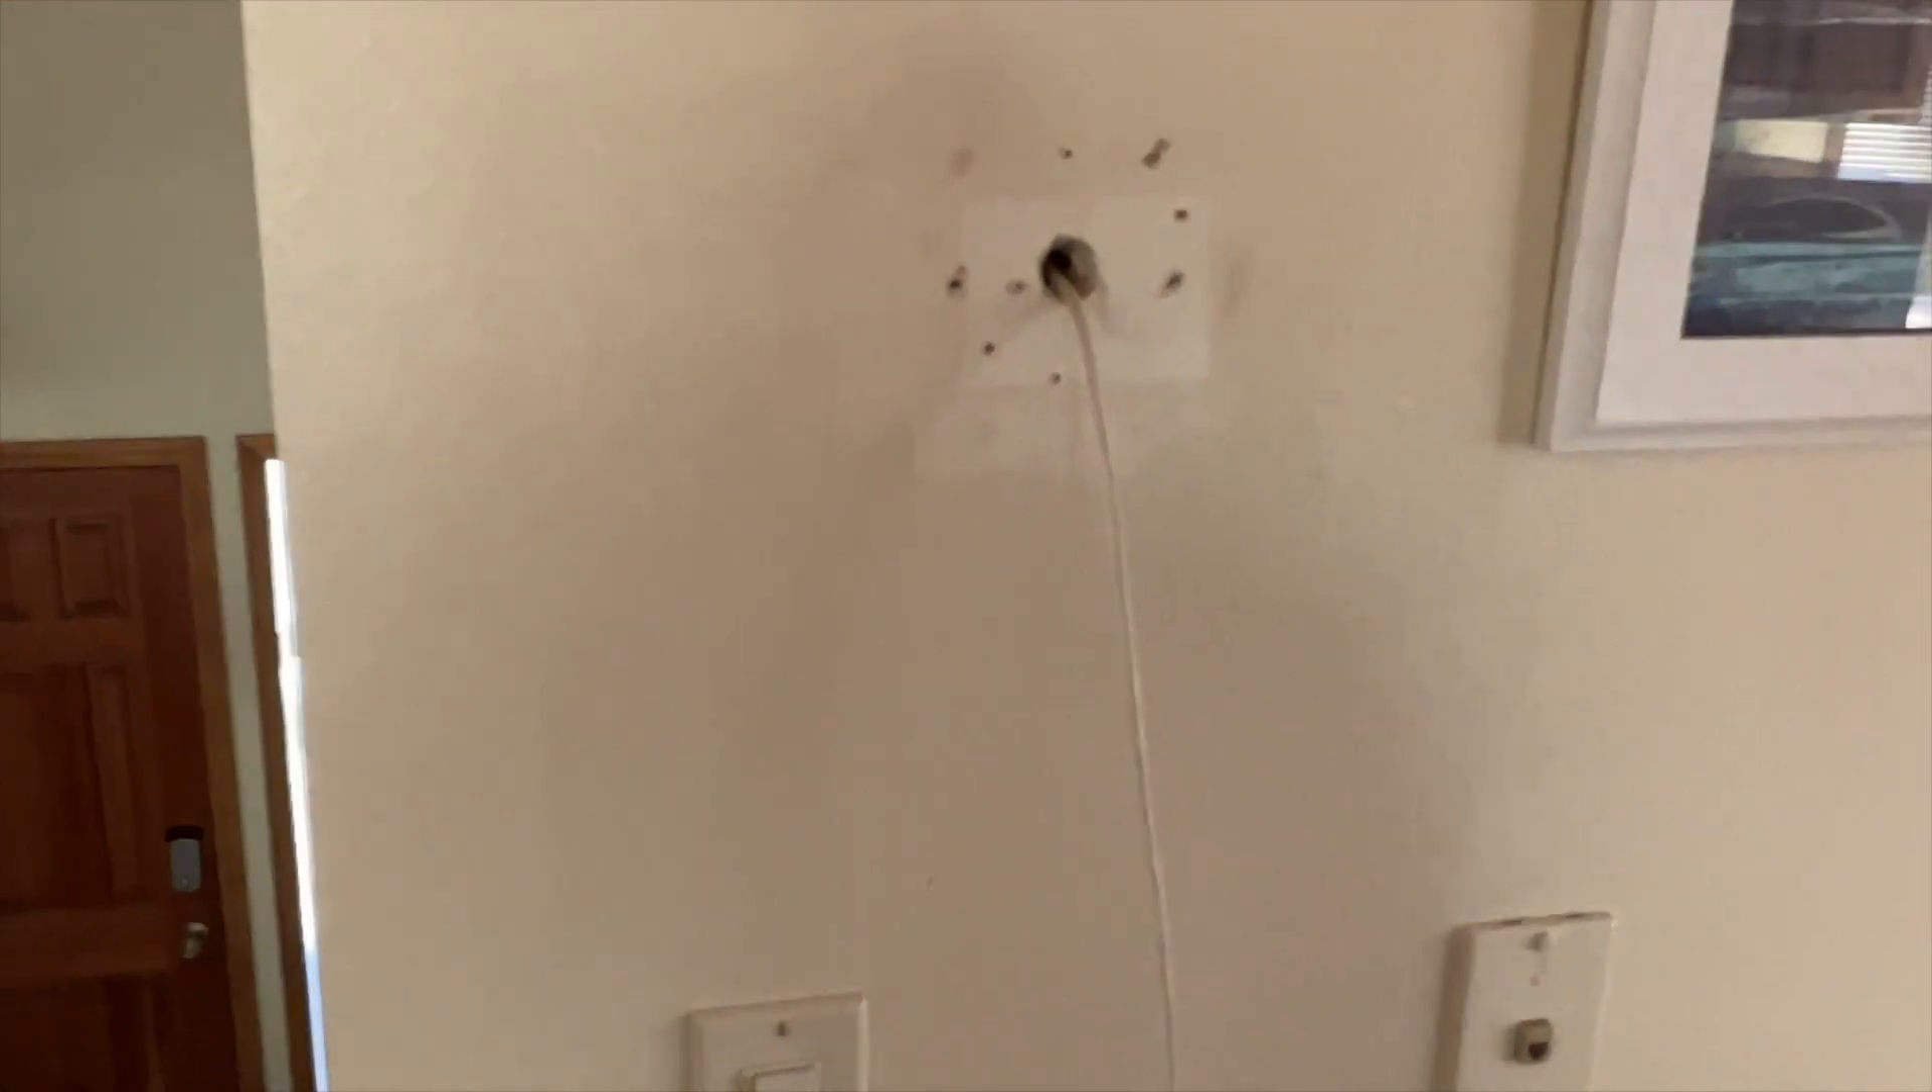So we got the new wire ran.